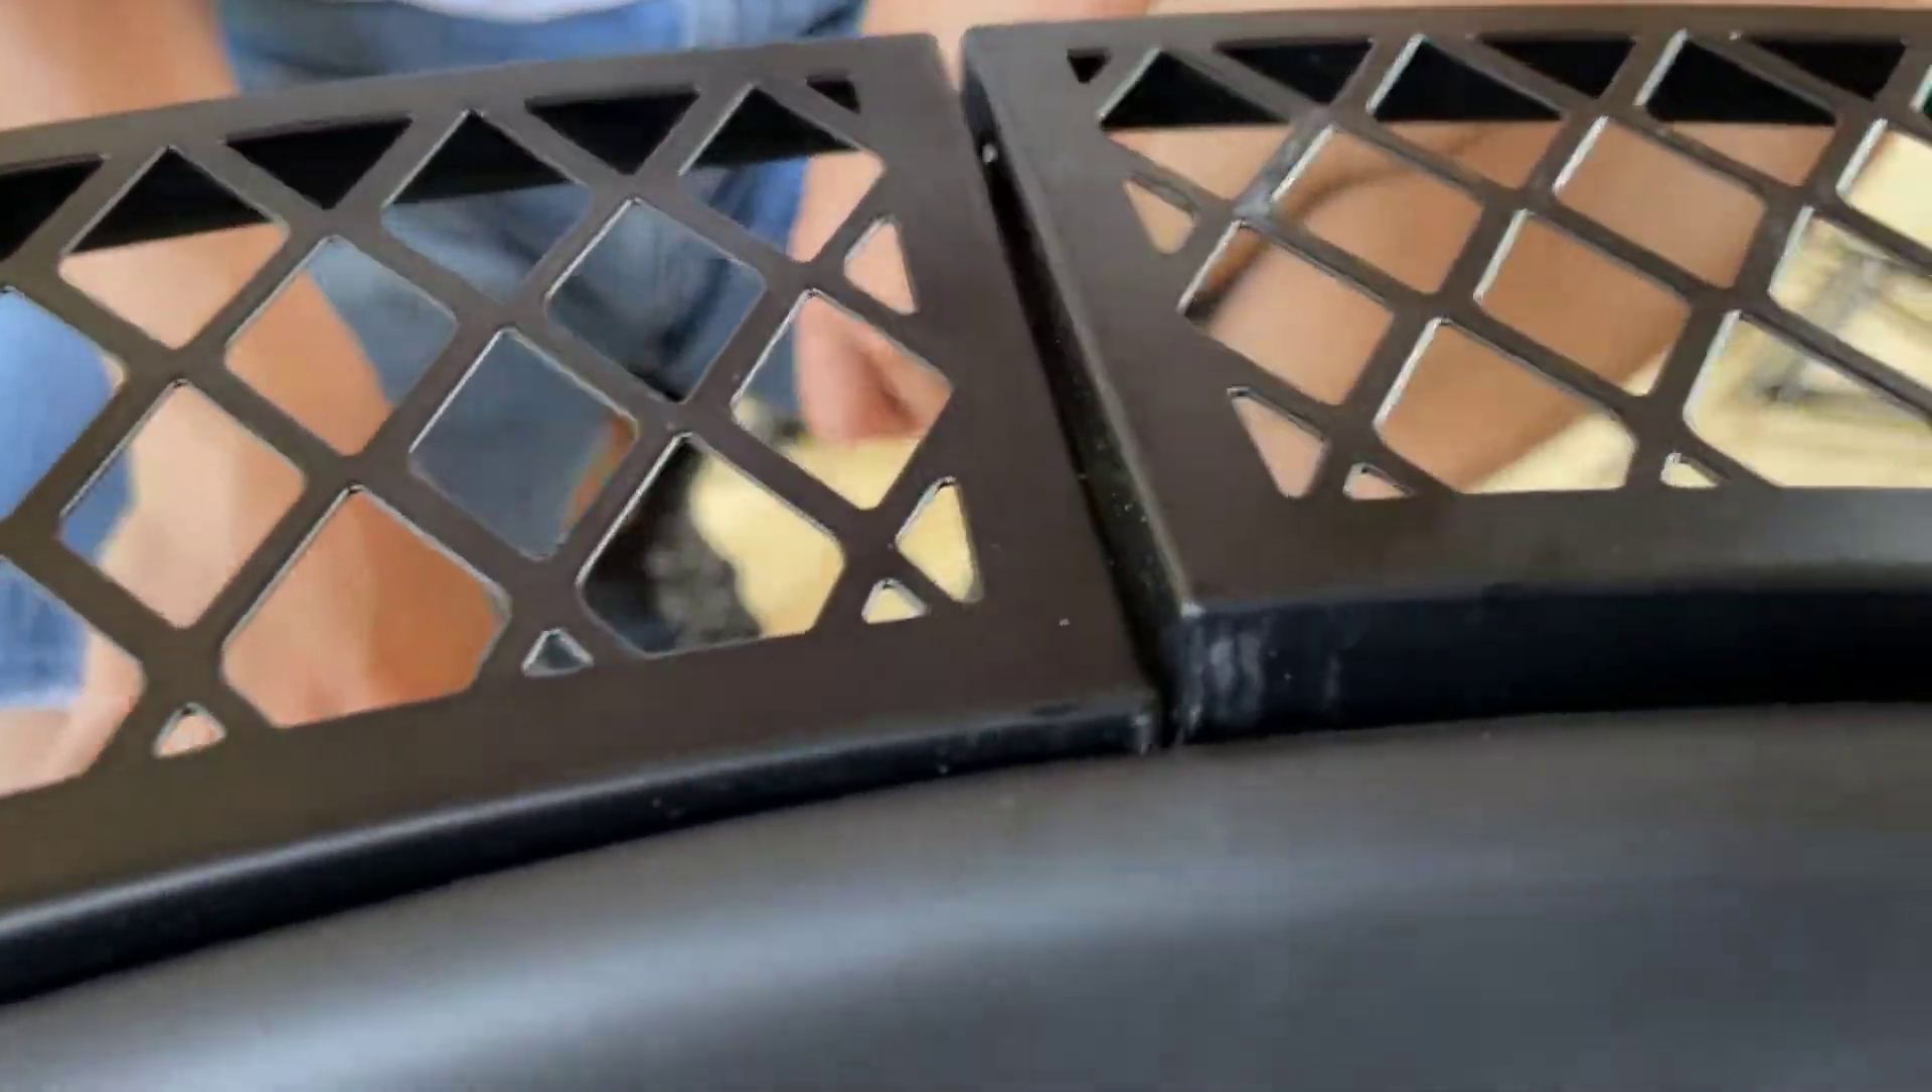These table panels do not sit flat with each other.